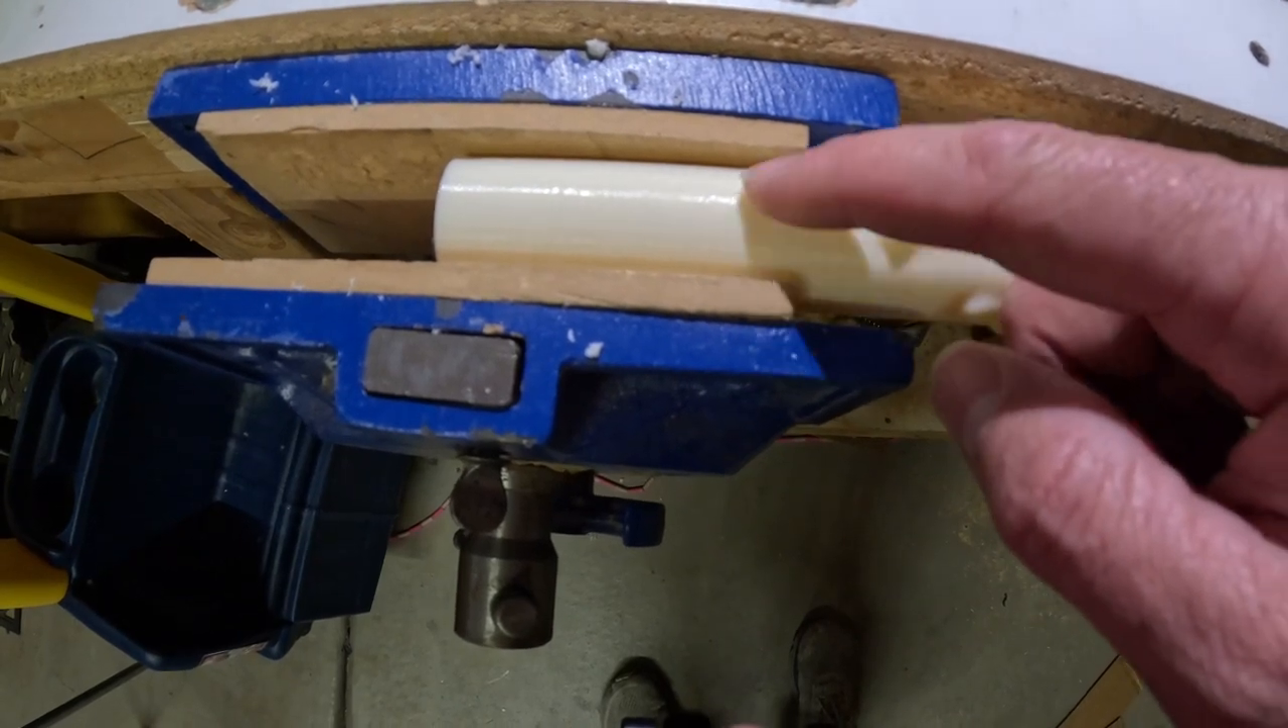I've added two pieces of quarter inch MDF because it won't be metal on plastic it'll be MDF on plastic.